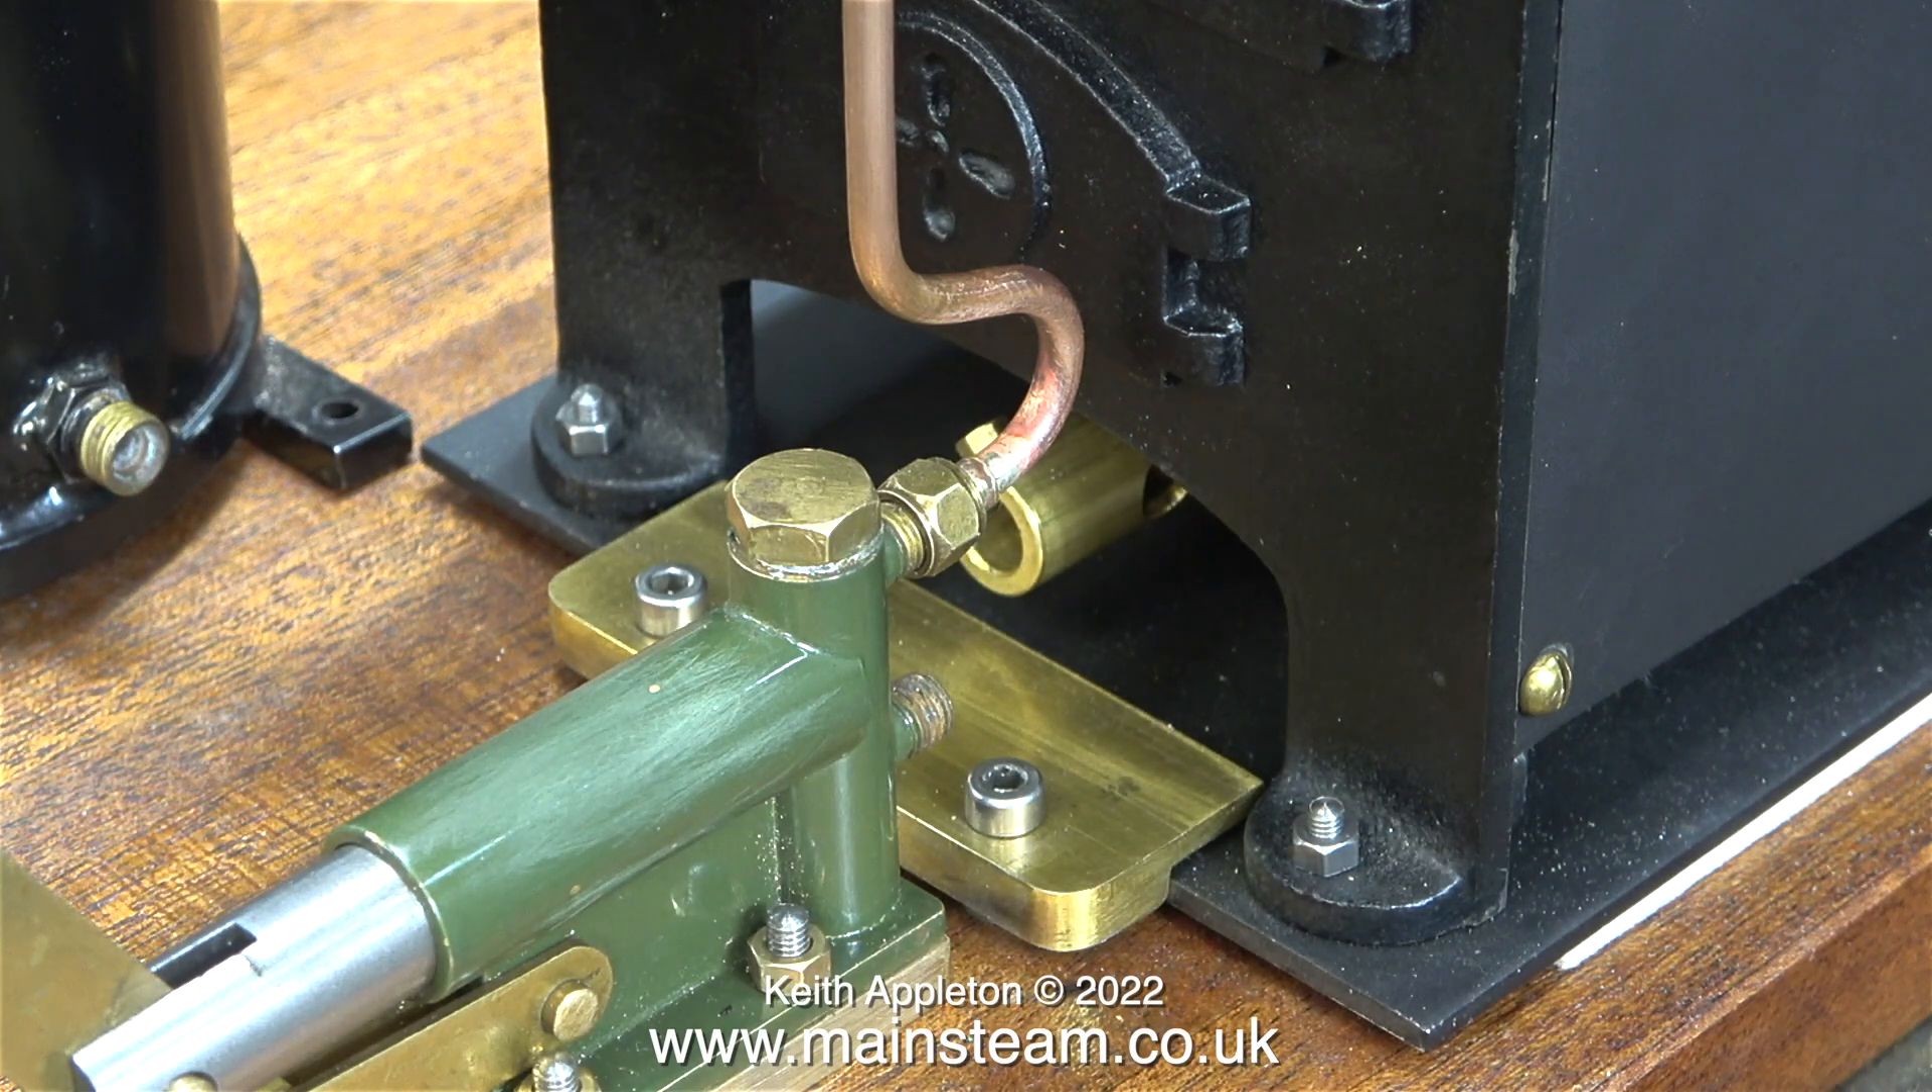Here you see the pipe connected up and i think it looks okay it lines up perfectly.